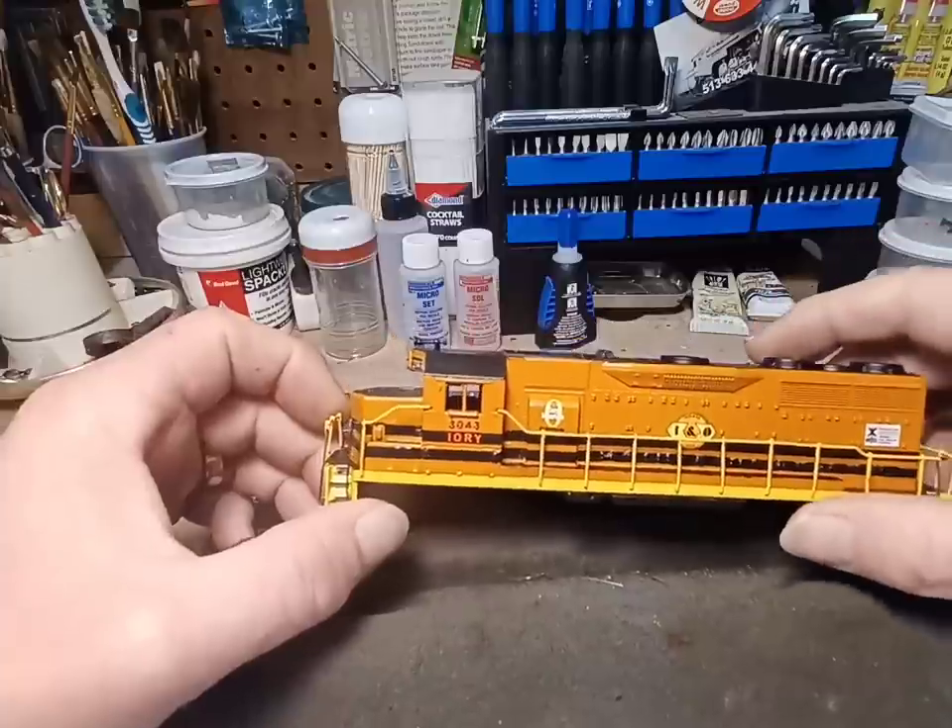I've got the handrails back on and i painted the handrails.